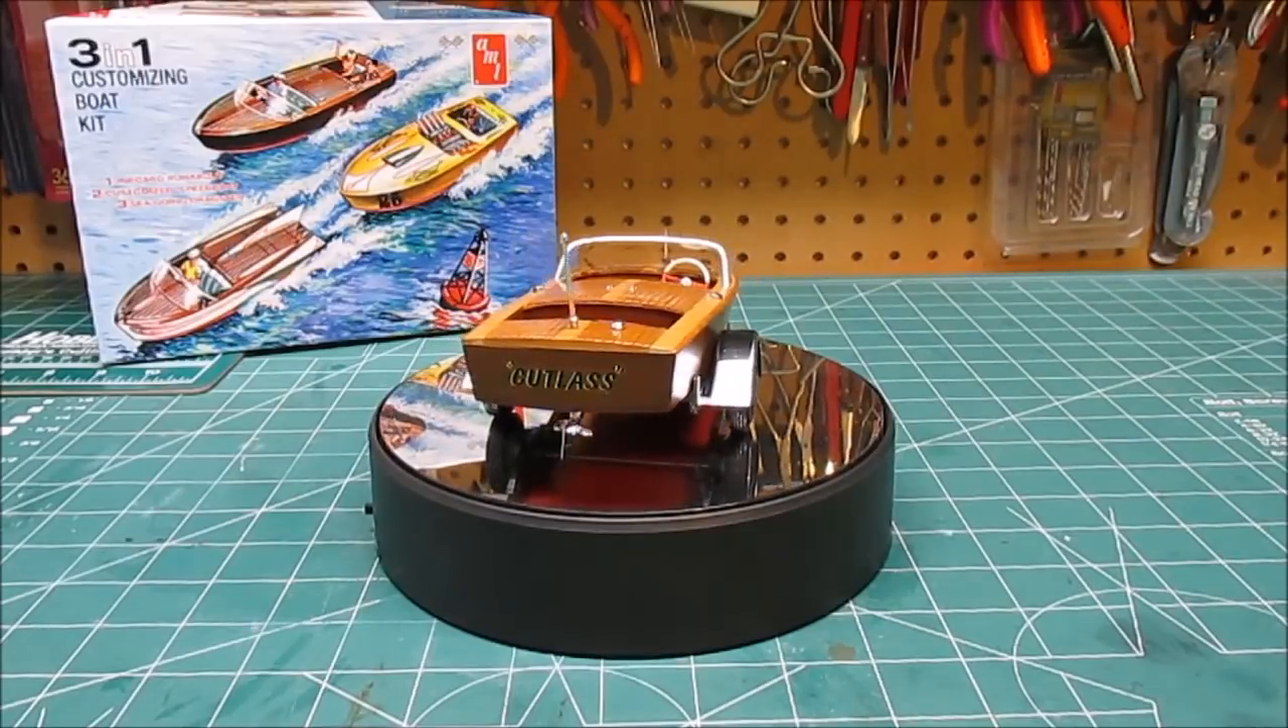The boat is done it's been named the cutlass the decal went on really nice.